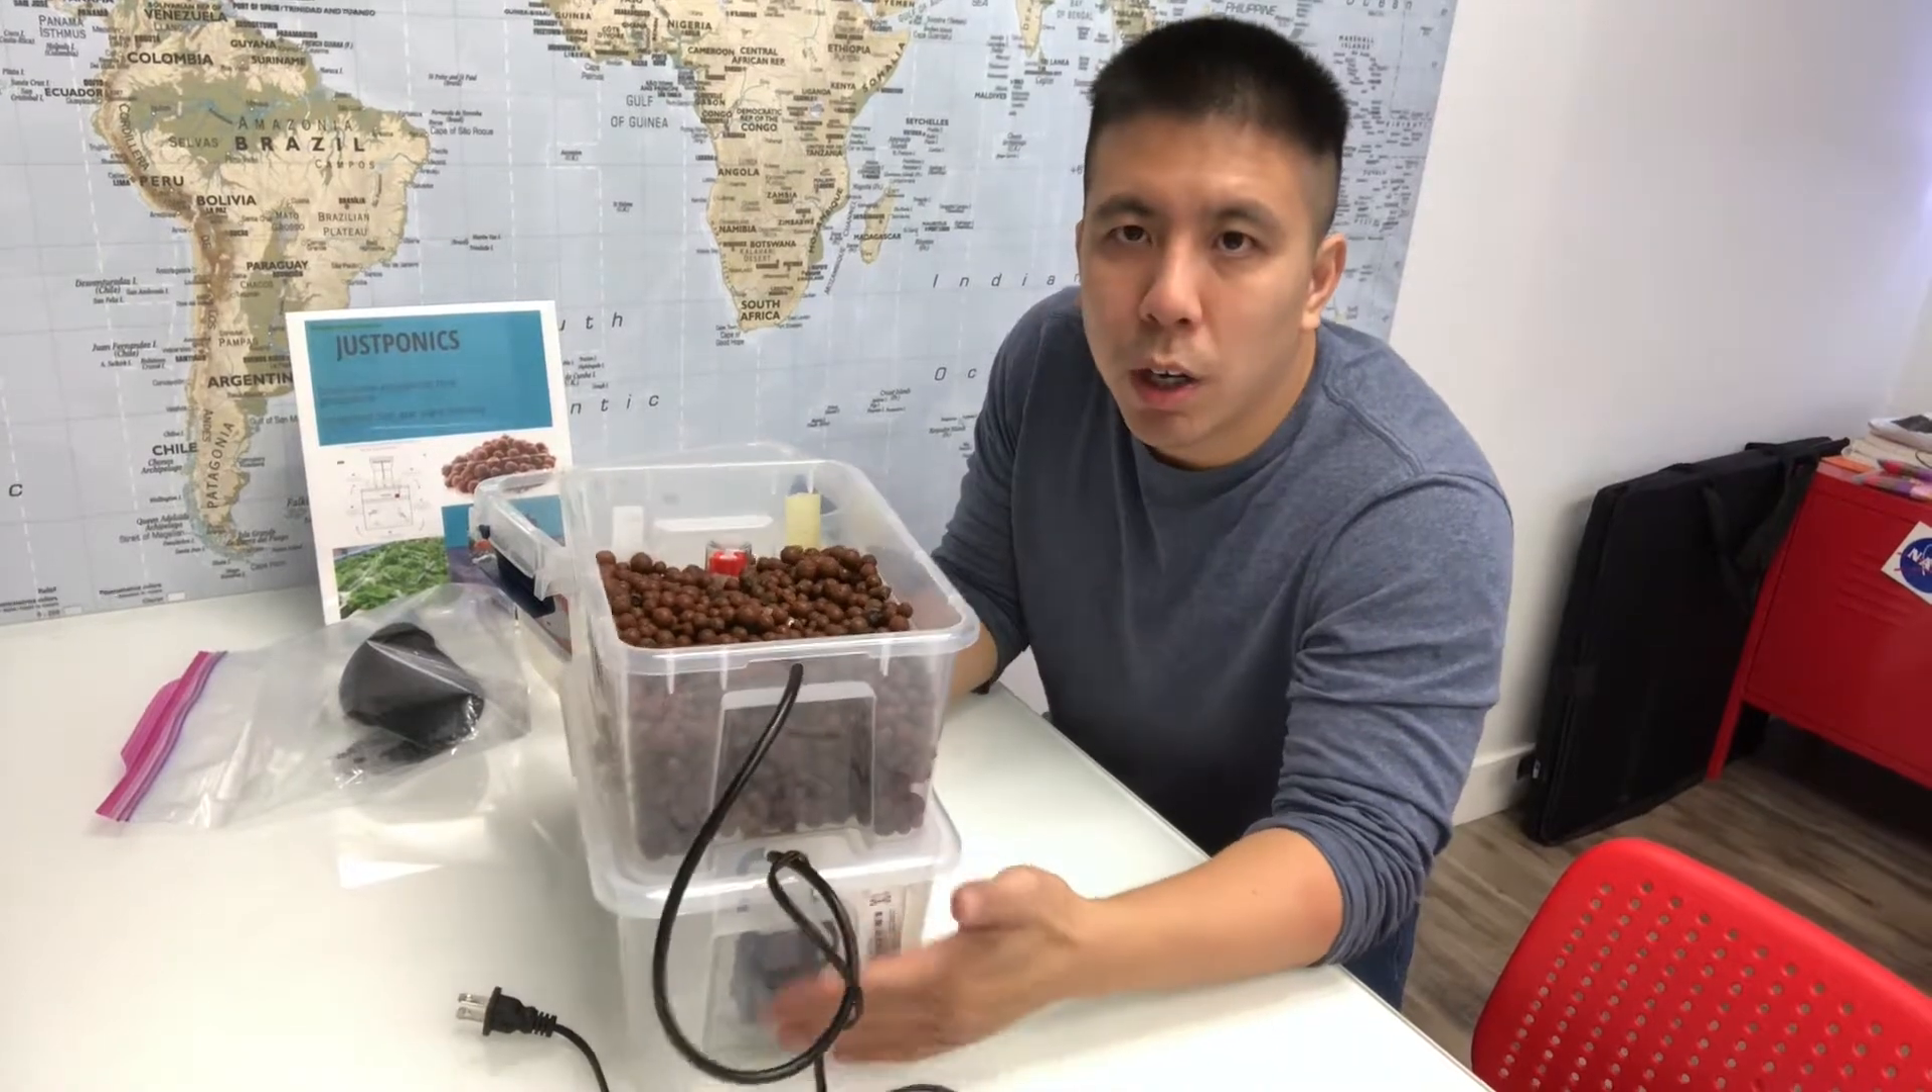Now you've got your hydrotone on the top. There's no water on the bottom yet.